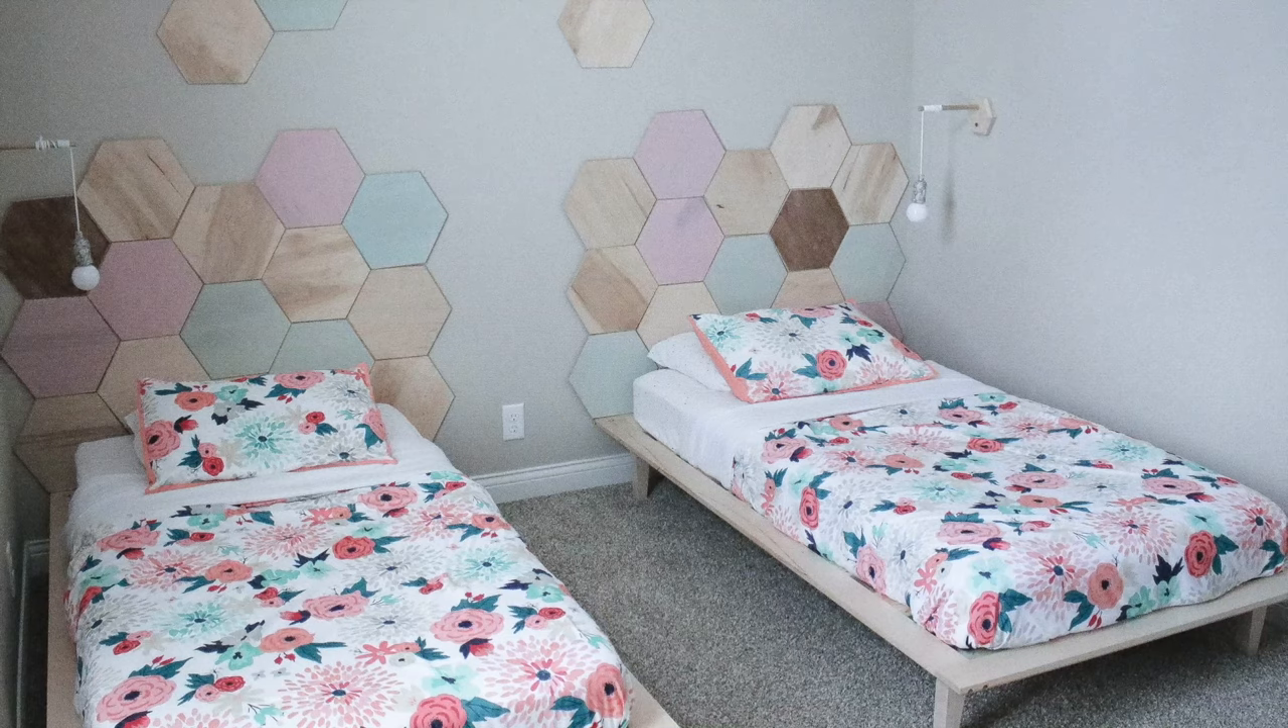After we put all the tiles on my wife made the beds and there they are the modern platform beds for my girls with hexagon headboards that you can rearrange in any pattern or shape that you want.